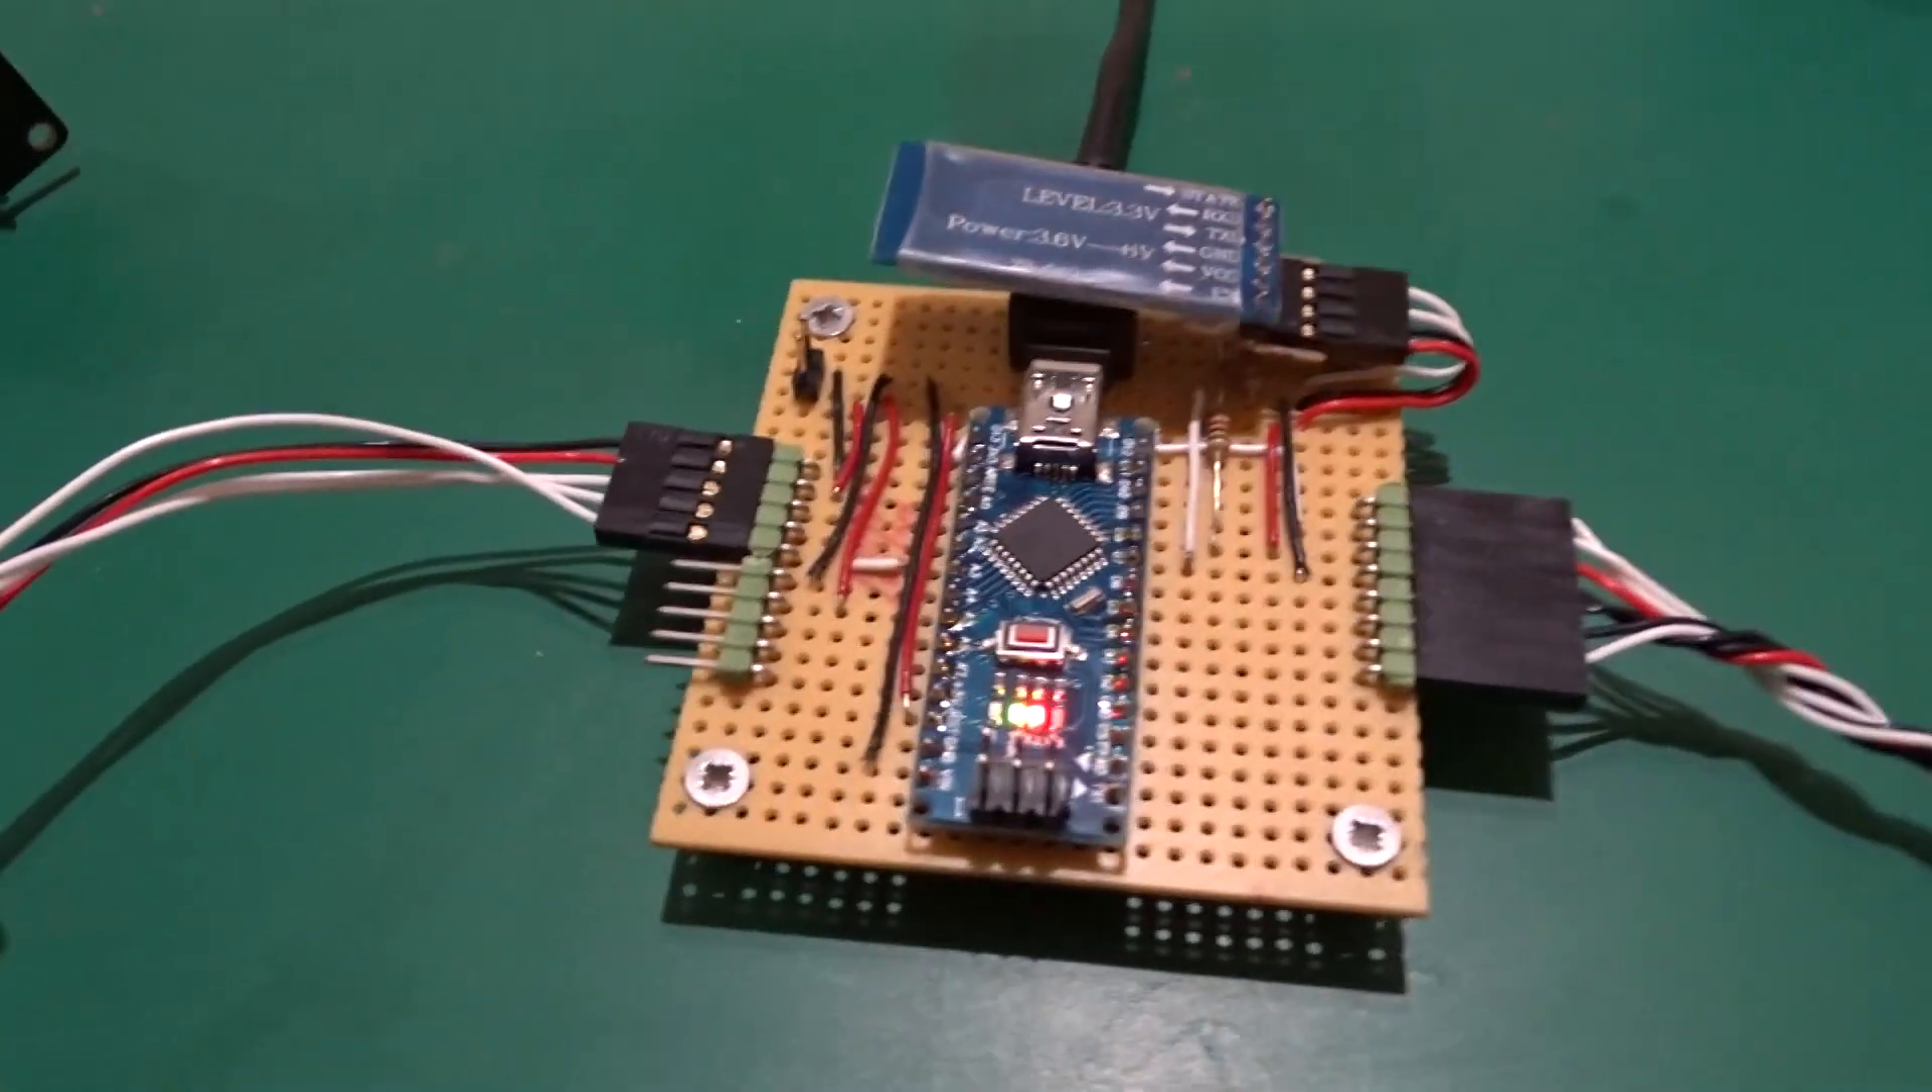I have taken the circuit off of the prototype breadboard and fabricated up a strip board circuit.